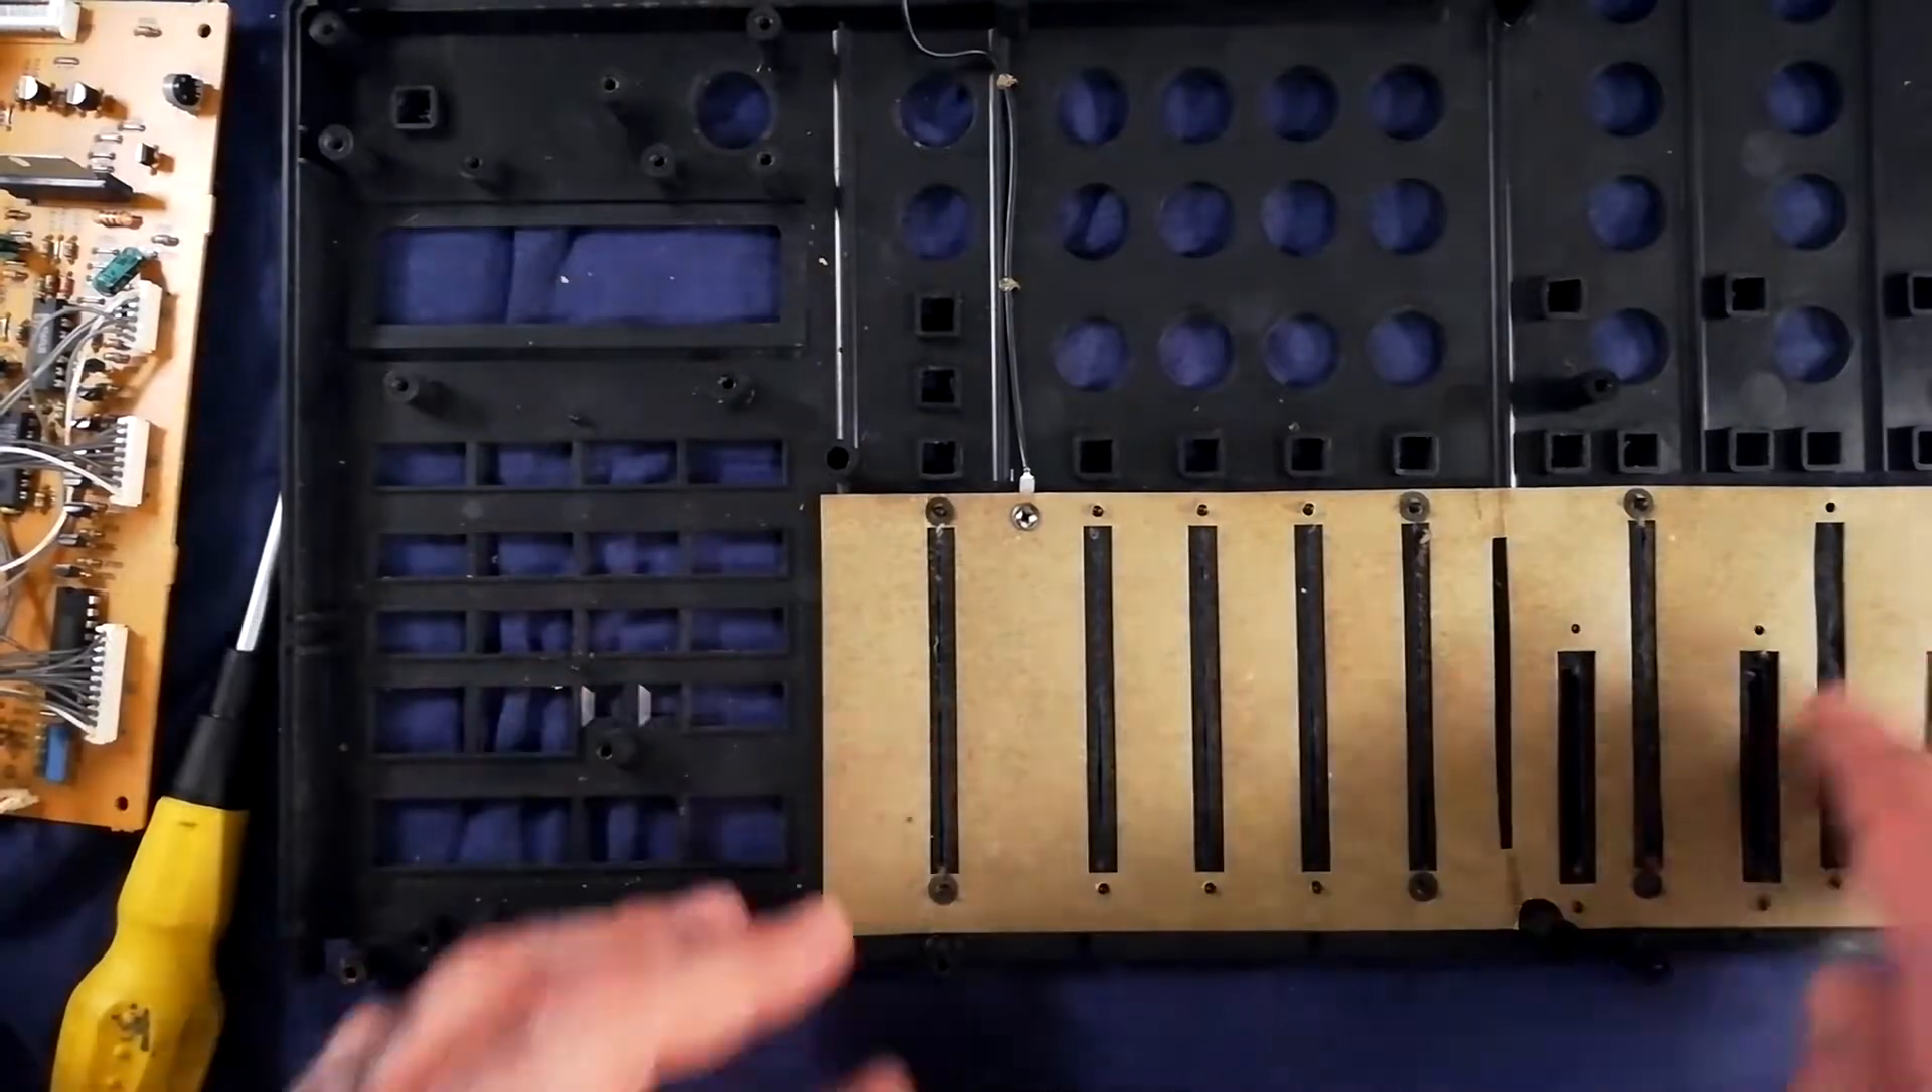So the only thing that's left is to remove this bit of shielding.